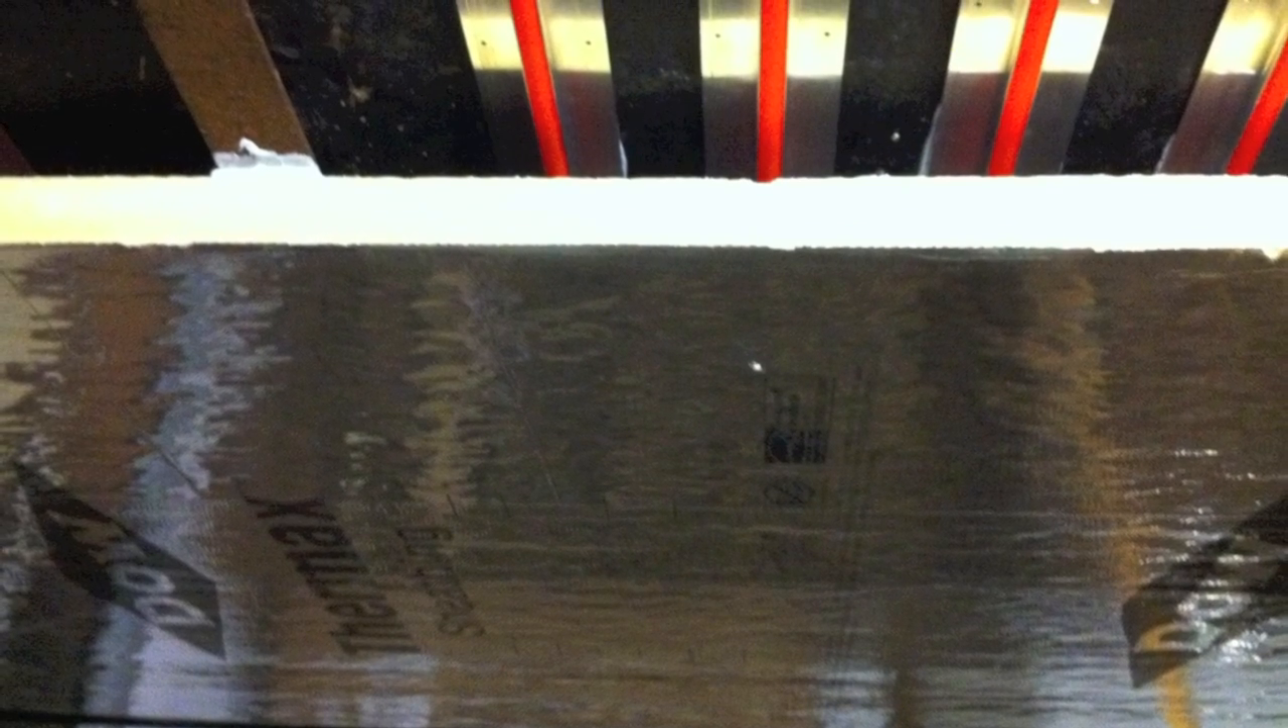Once the tubing was complete, I insulated below the flat plates with 2-inch radiant foil covered insulation board.